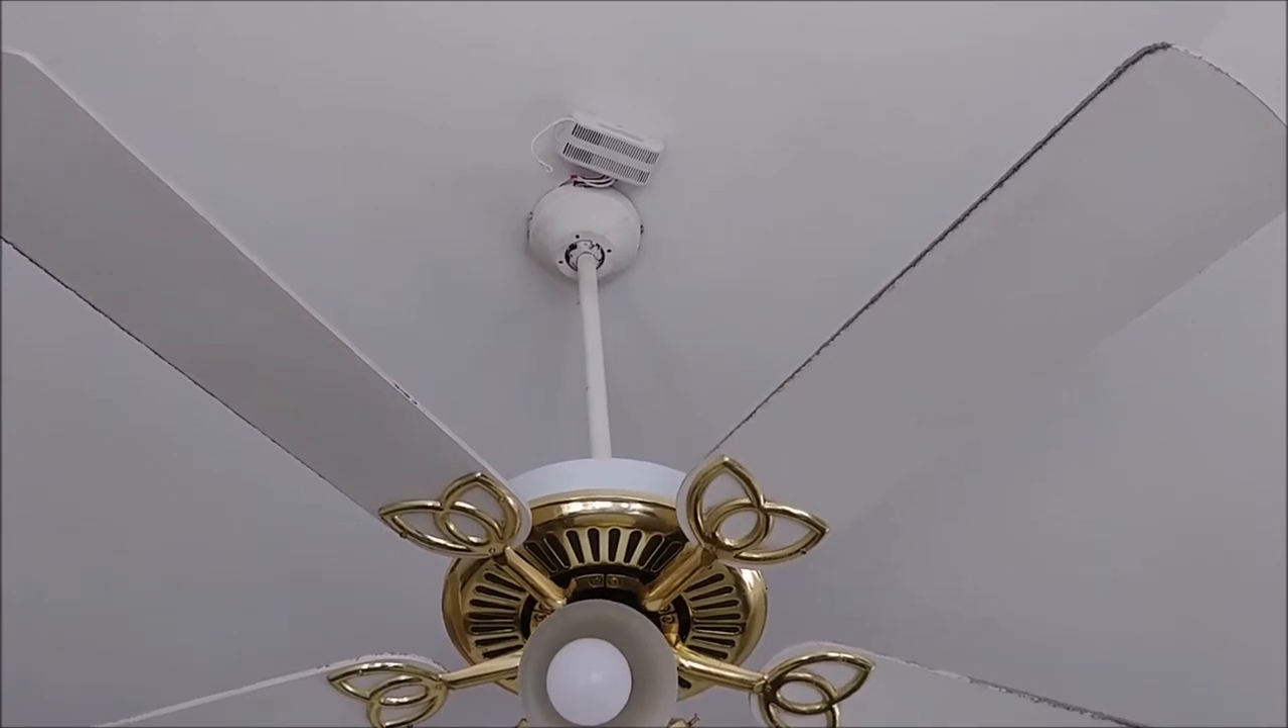If you look carefully here, where is the canopy, the cover, you can see a receiver. This is a remote receiver that is sitting next to the cover, but it's not inside, and that's what the previous owner did.